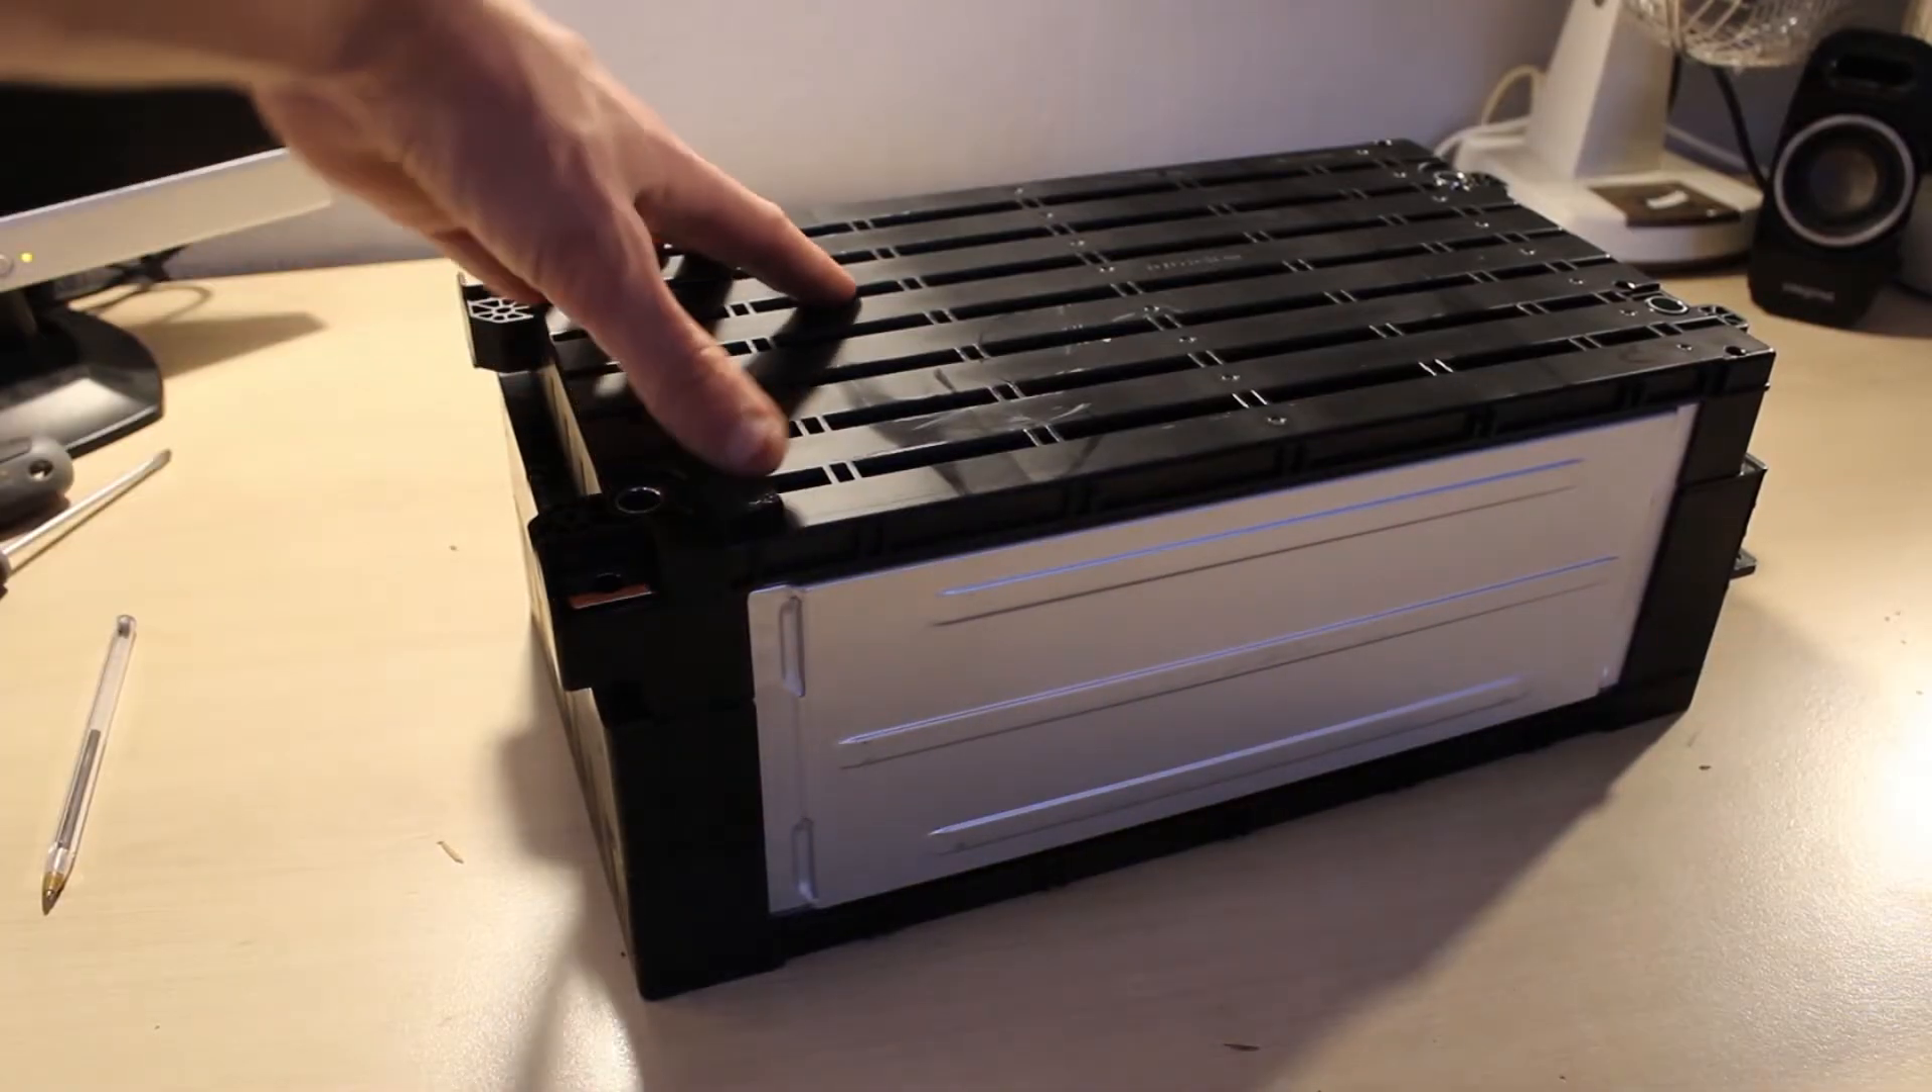Here's a module removed from the pack.